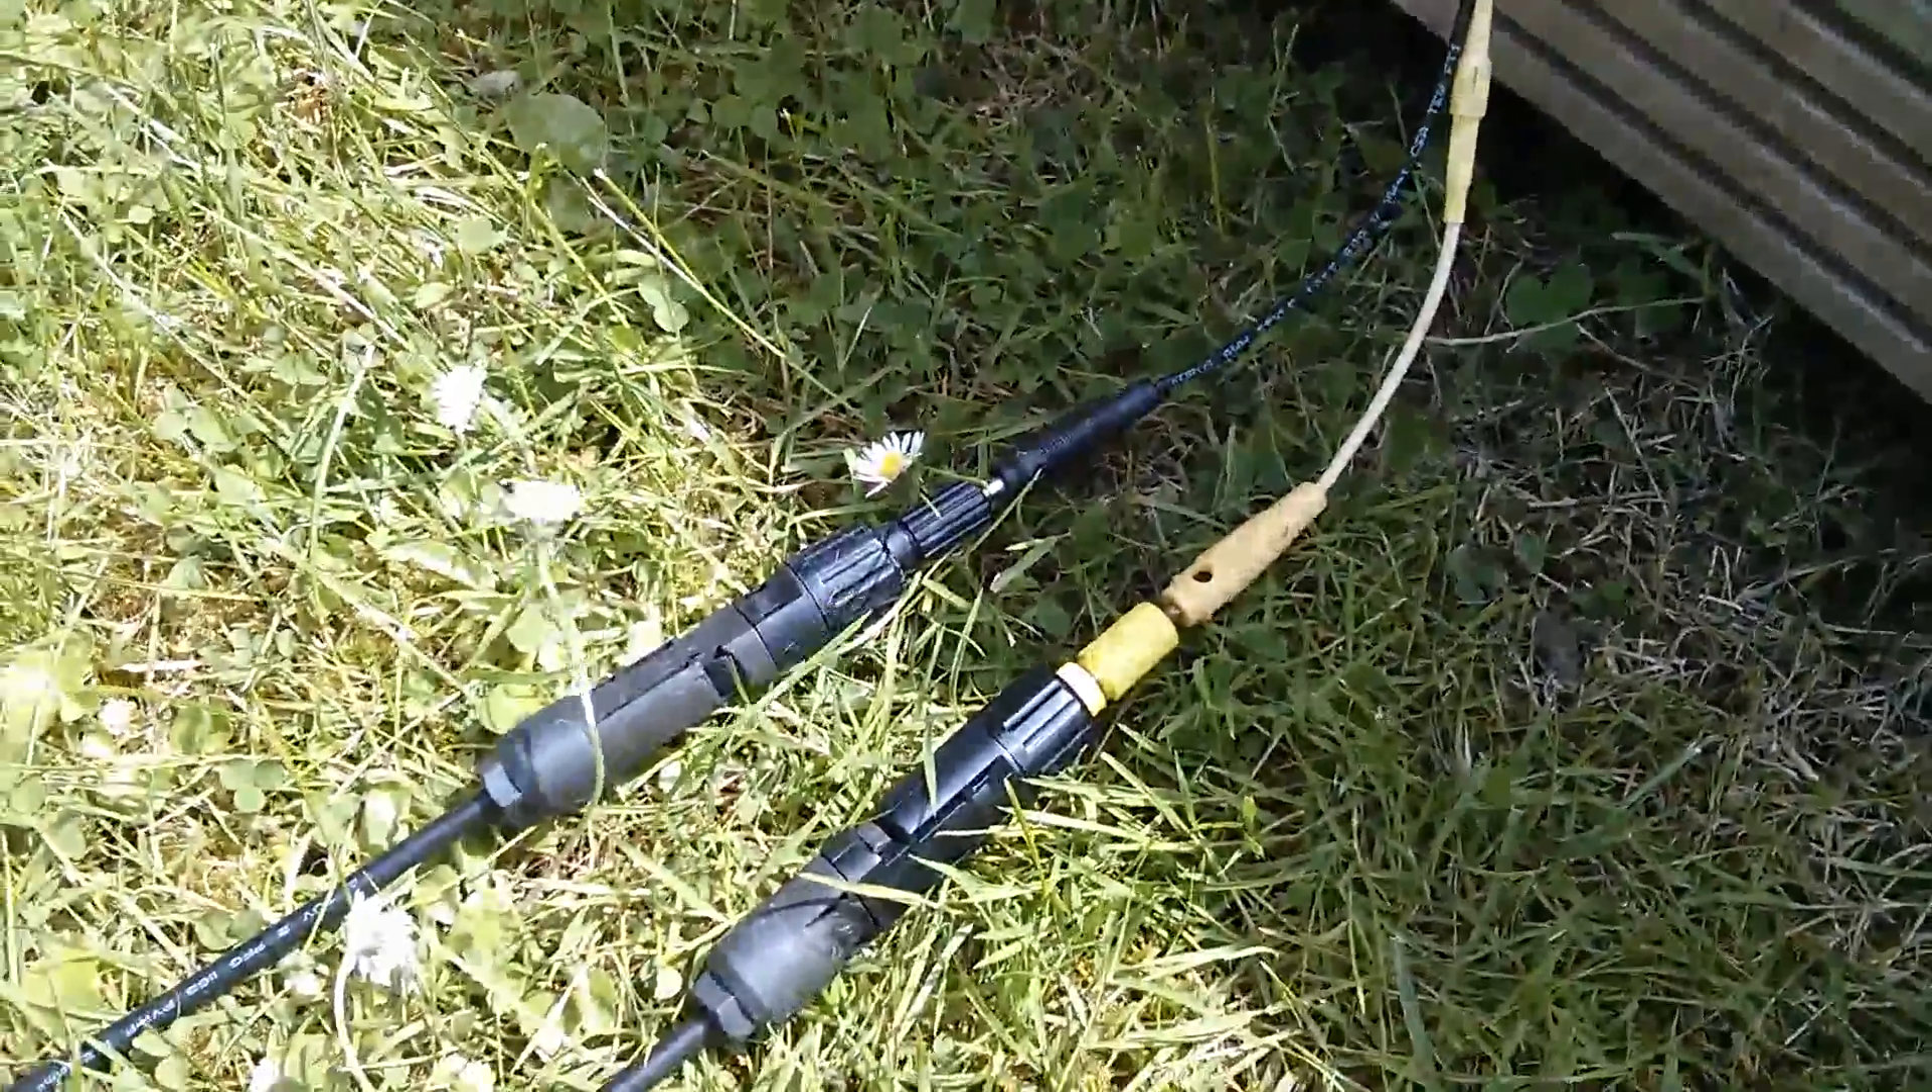Um I've now made my new yellow connector.